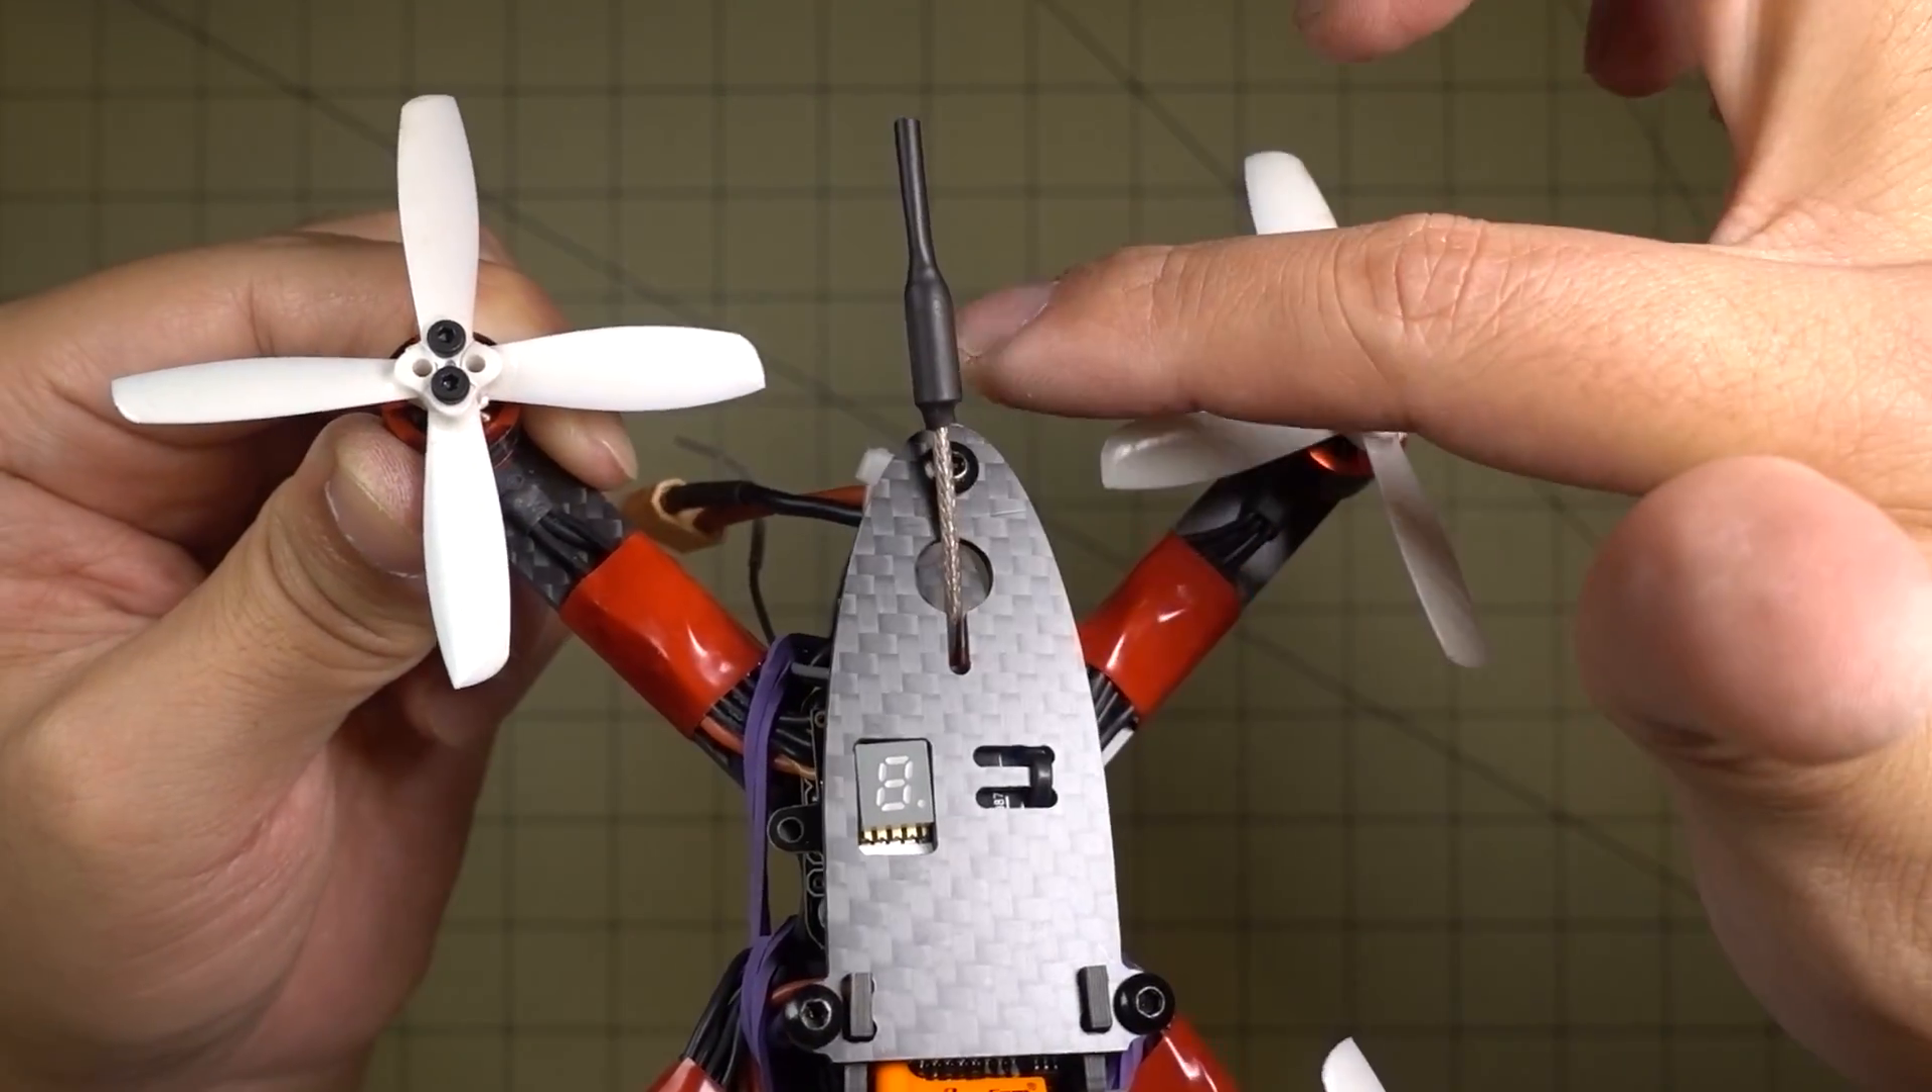I did put on a longer antenna here just so it would extend past the carbon here.